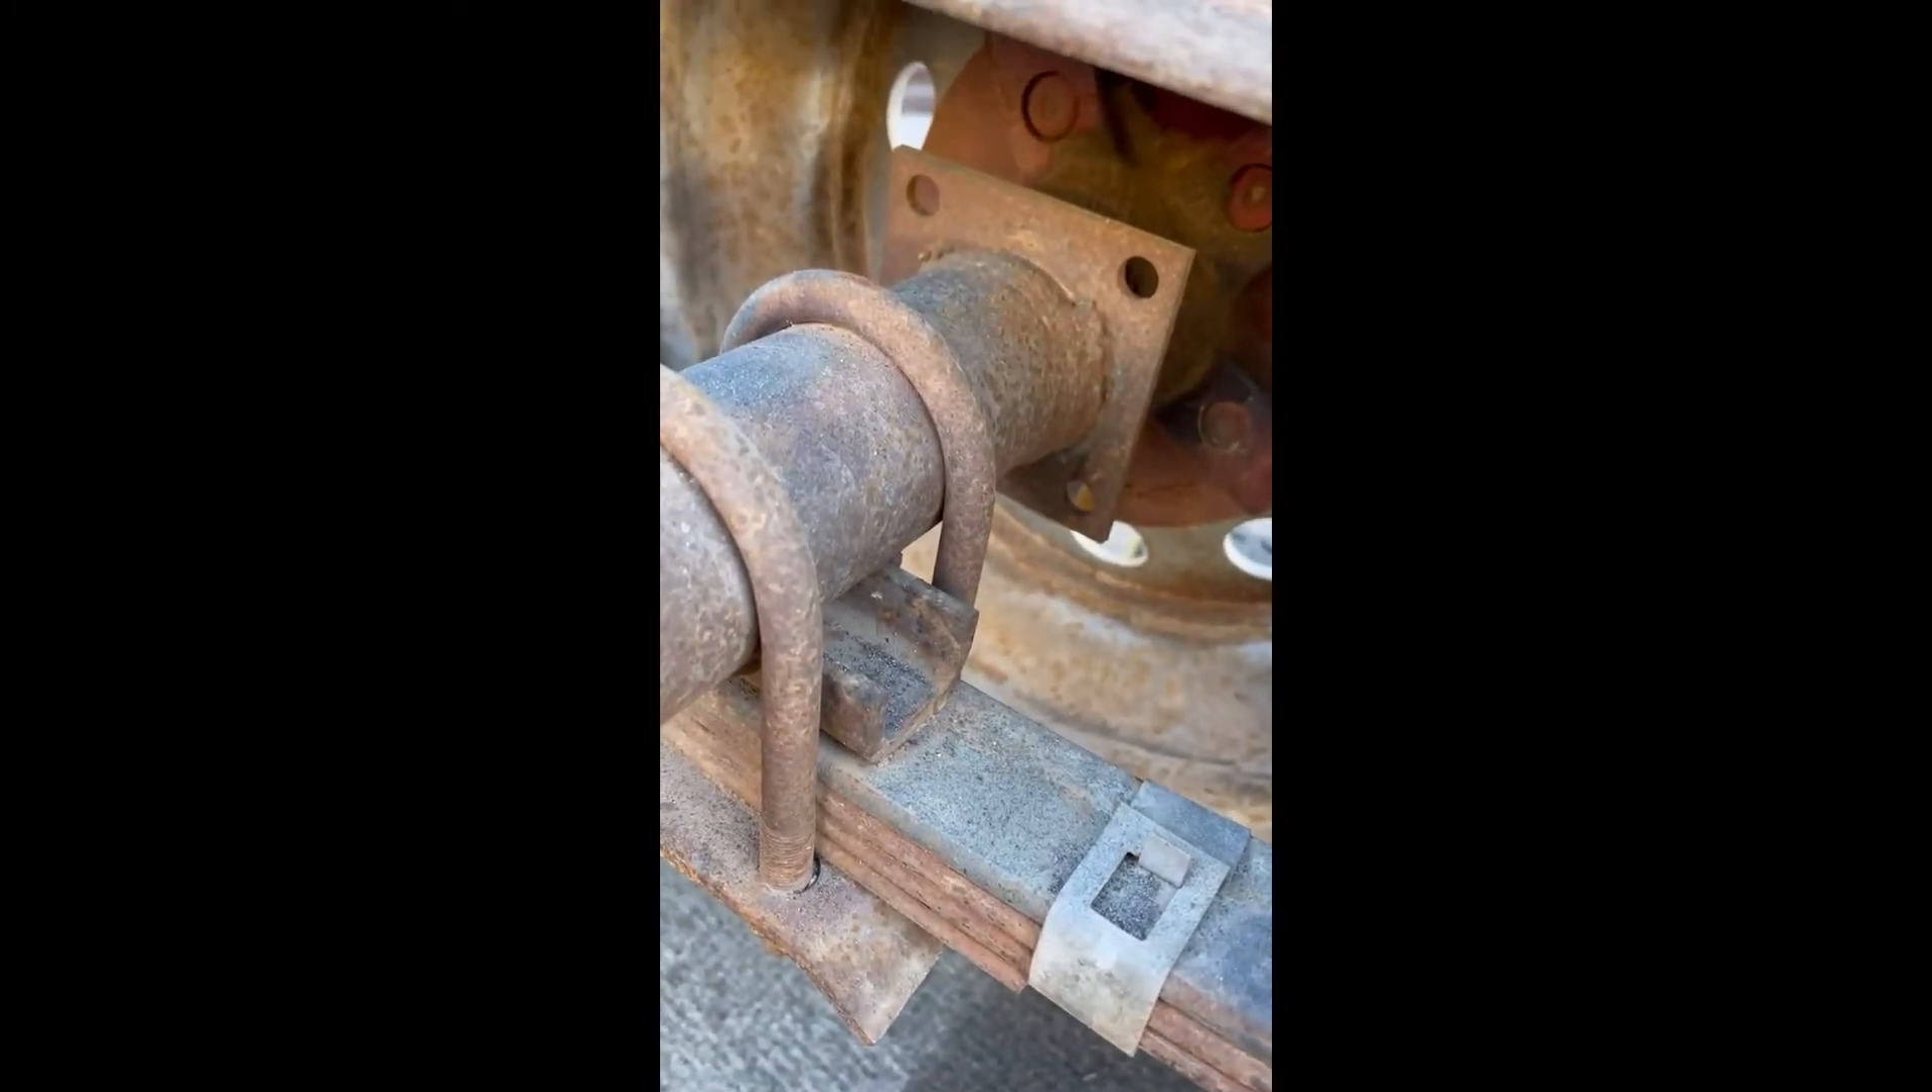But there's no brakes. However, they have the brake mount right there.